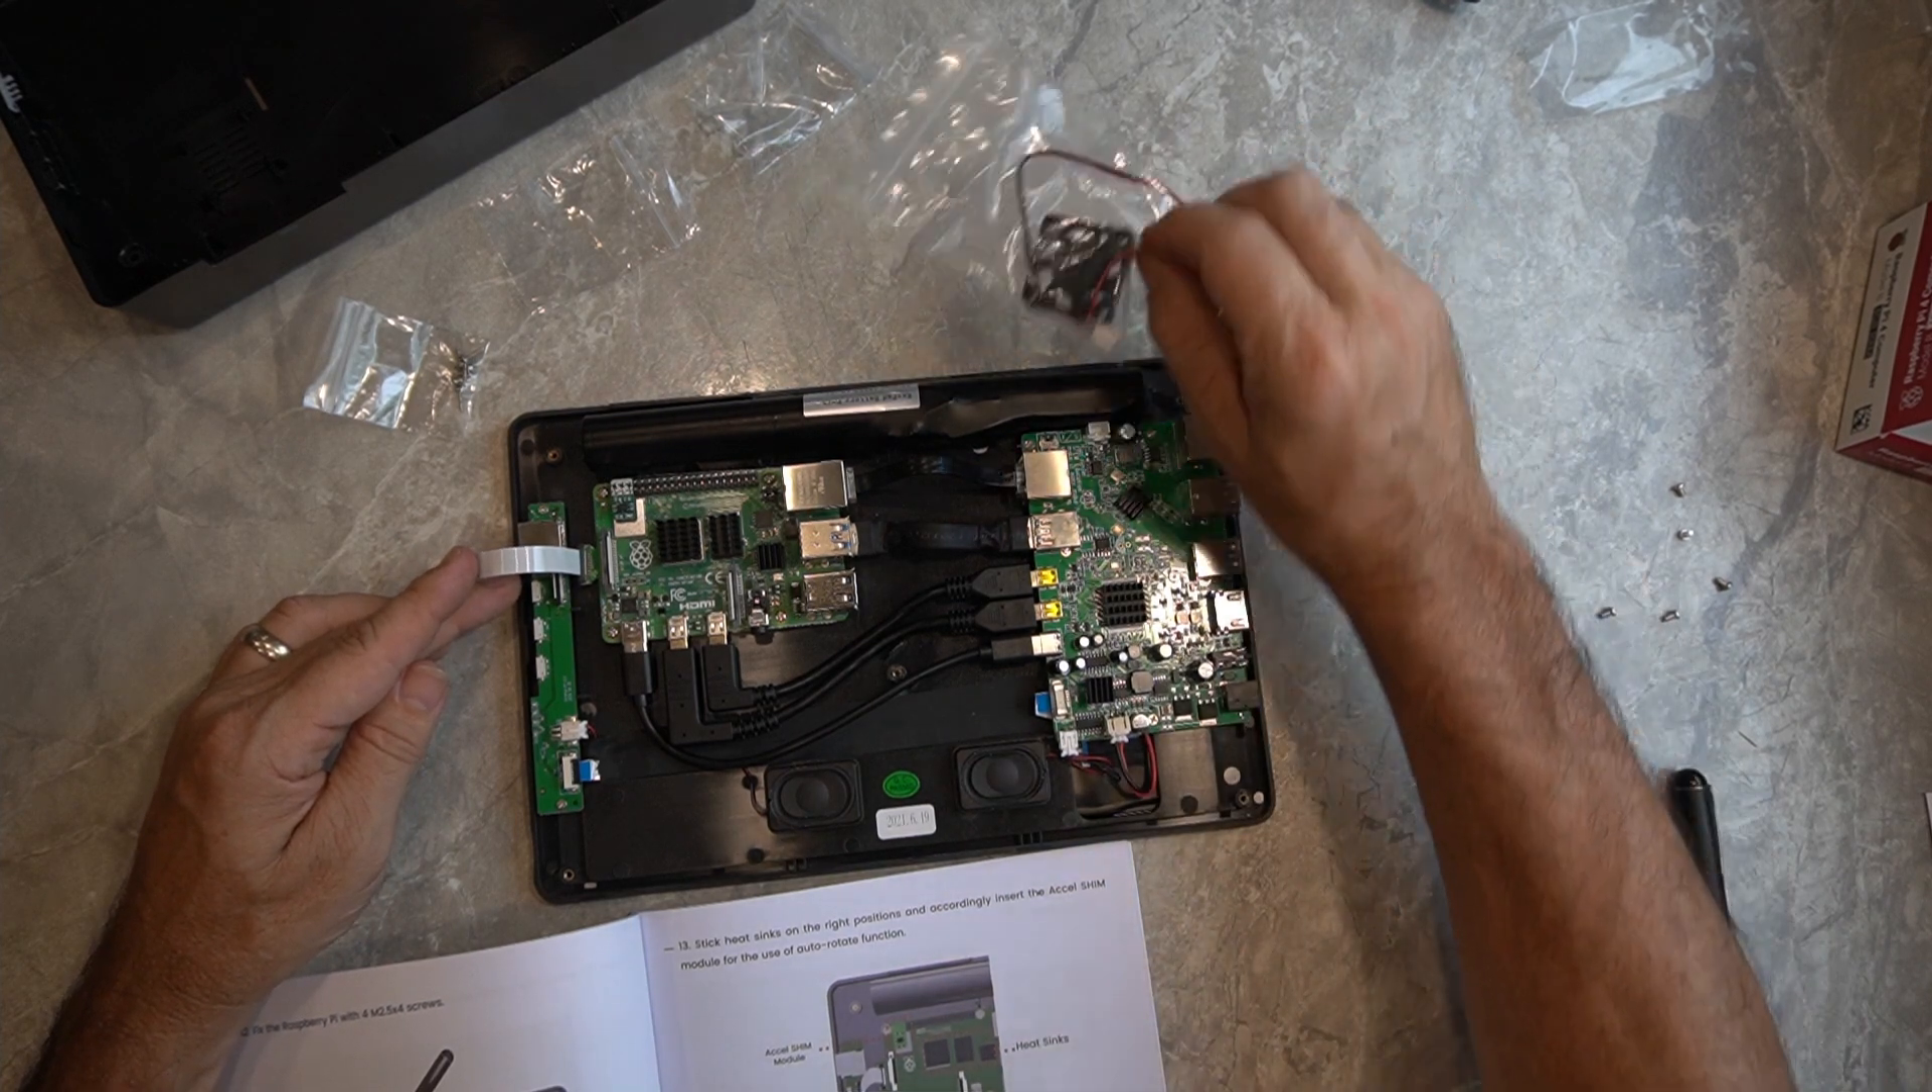So, just a couple of things left here. We've got to install the ribbon cable for the micro SD card. And, then we also need to install the fan.